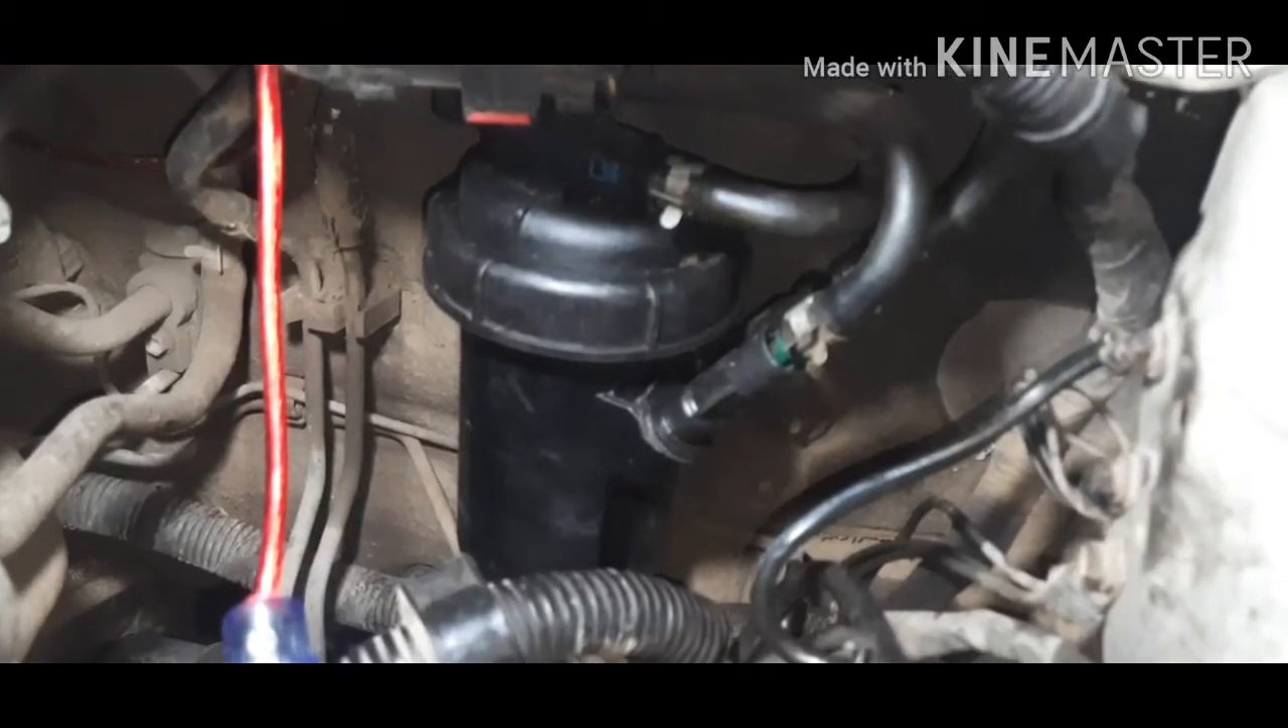अब फिल्टरा भी फिट कर दिया है।